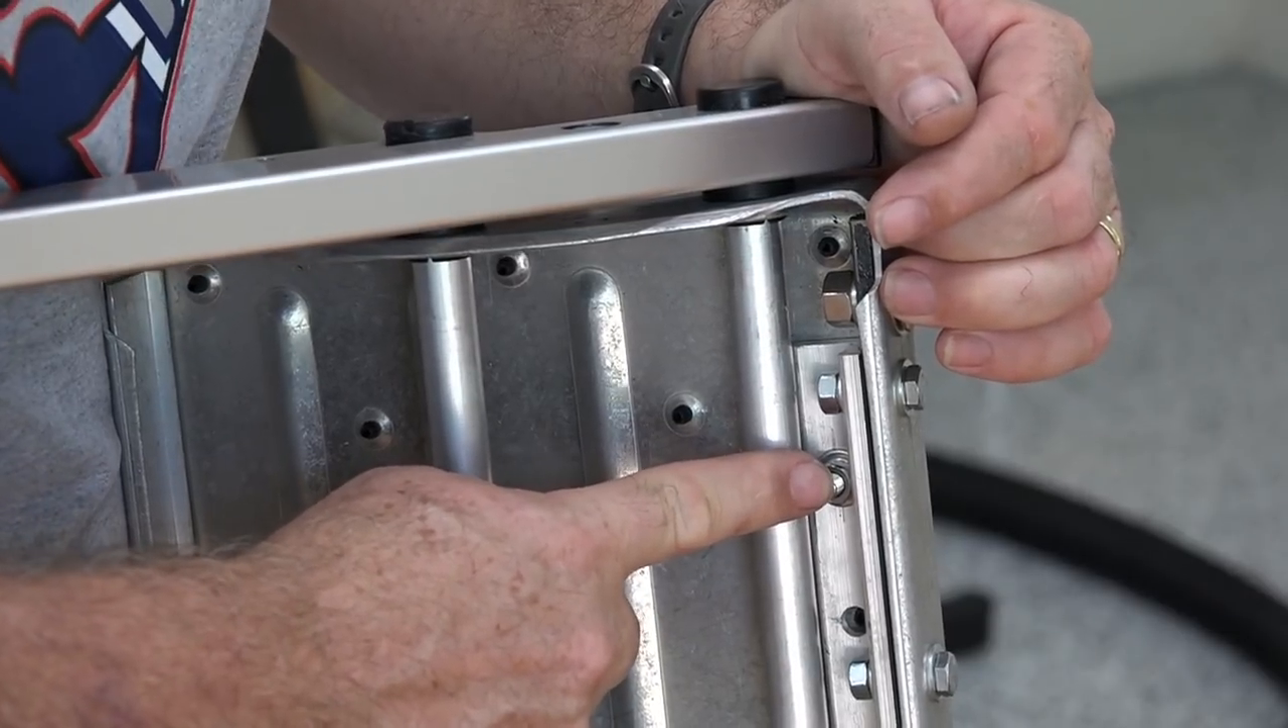I put up three bolts stainless steel carriage bolts through the aluminum and they come out right here.